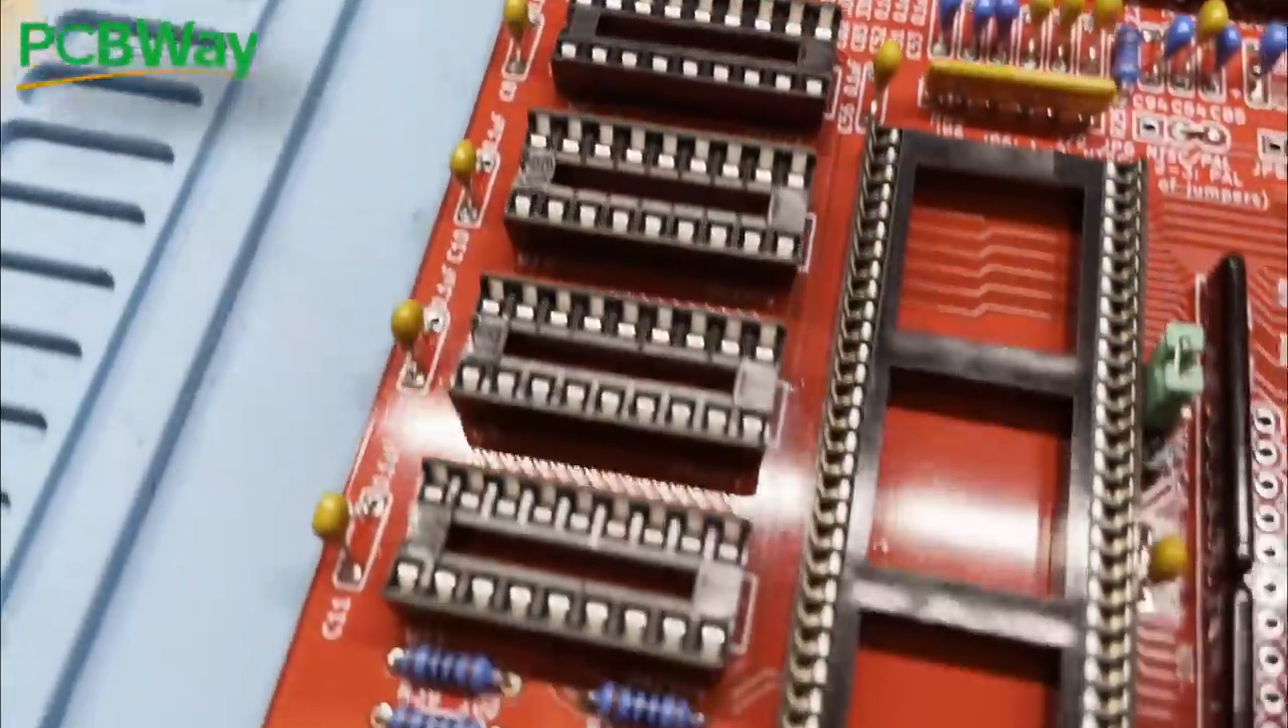A mere hour or so later, and all of the sockets are in place, ready to accept their lovely chips, and the board is starting to take shape.